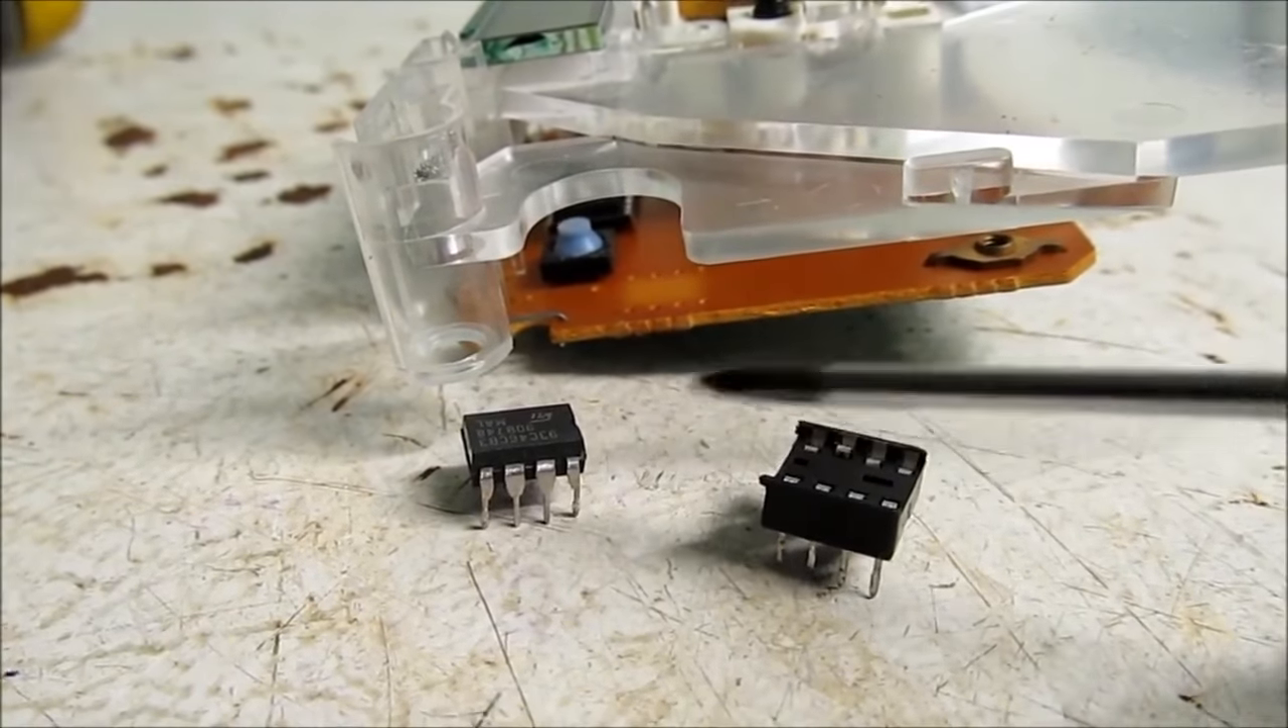That's the chip removed from the board.